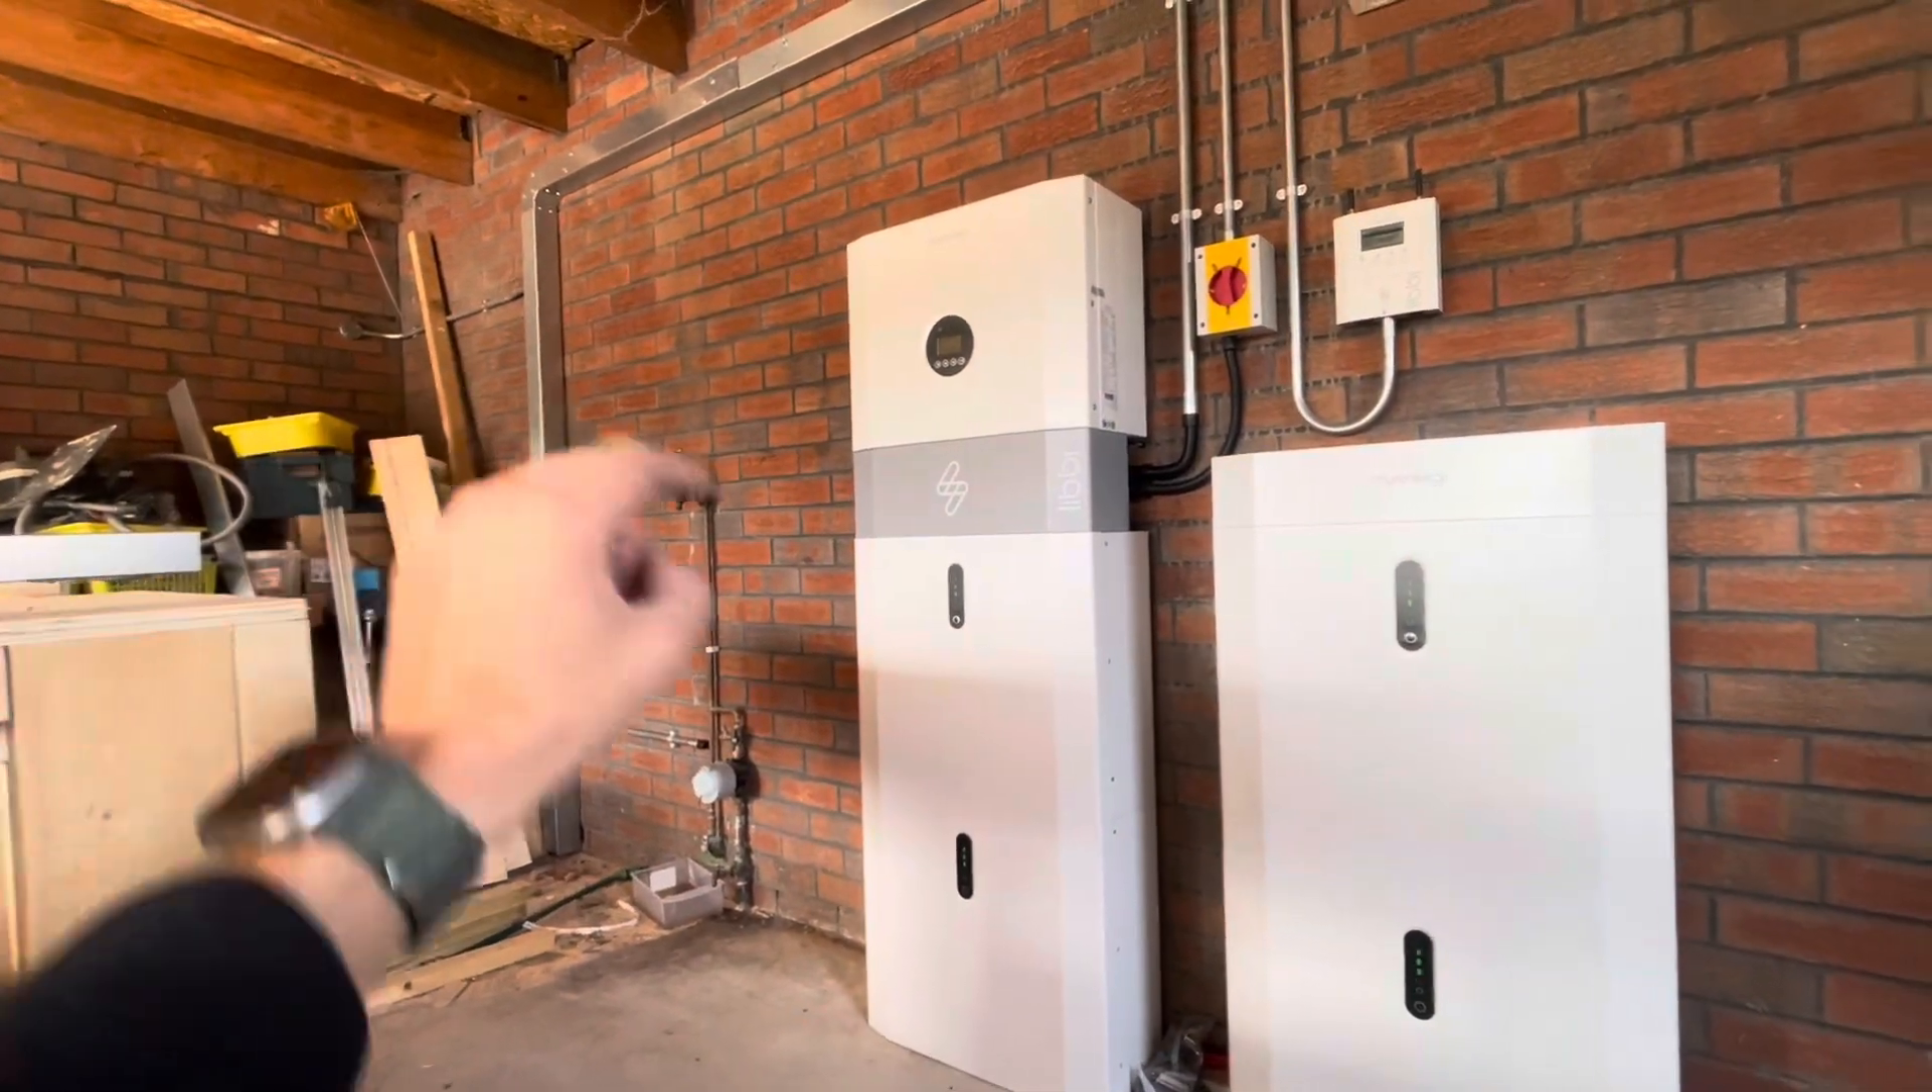Um yeah that is the battery storage all done.